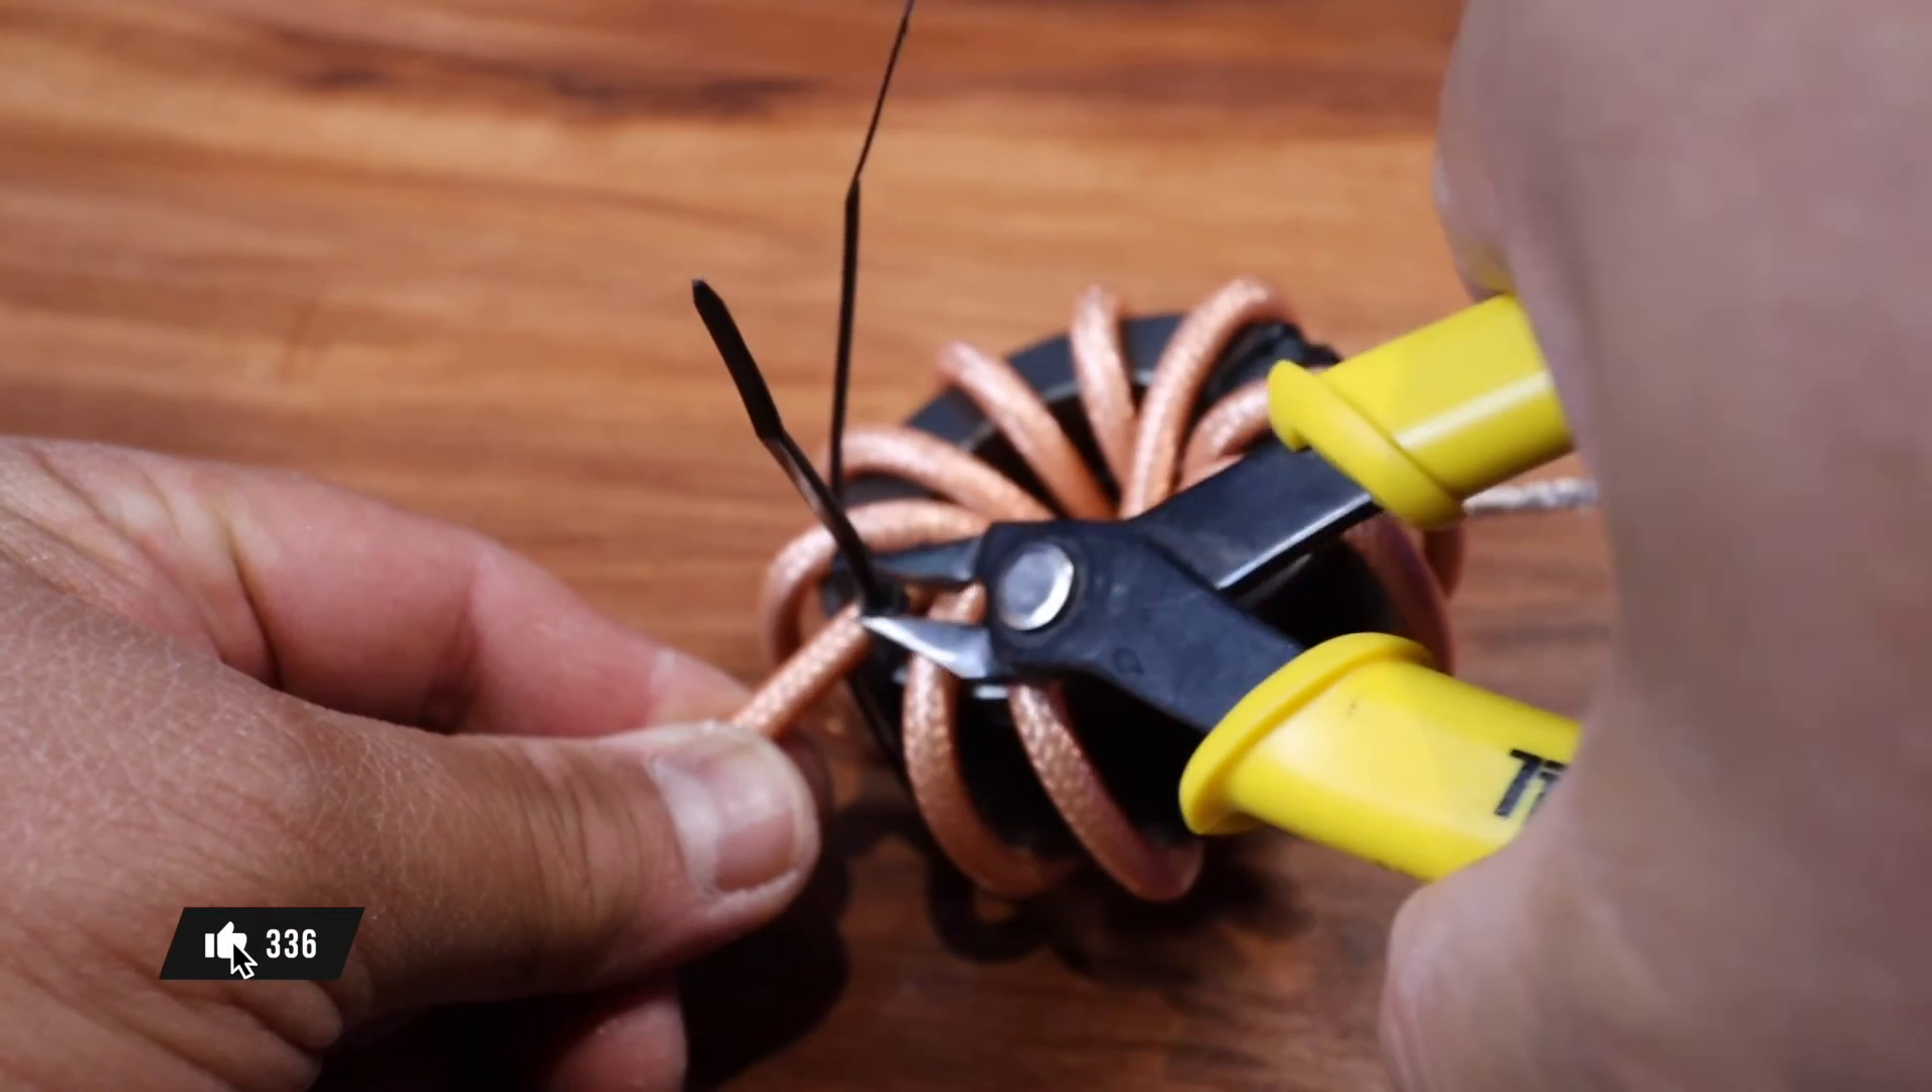I got two zip ties right there ready to be cut.